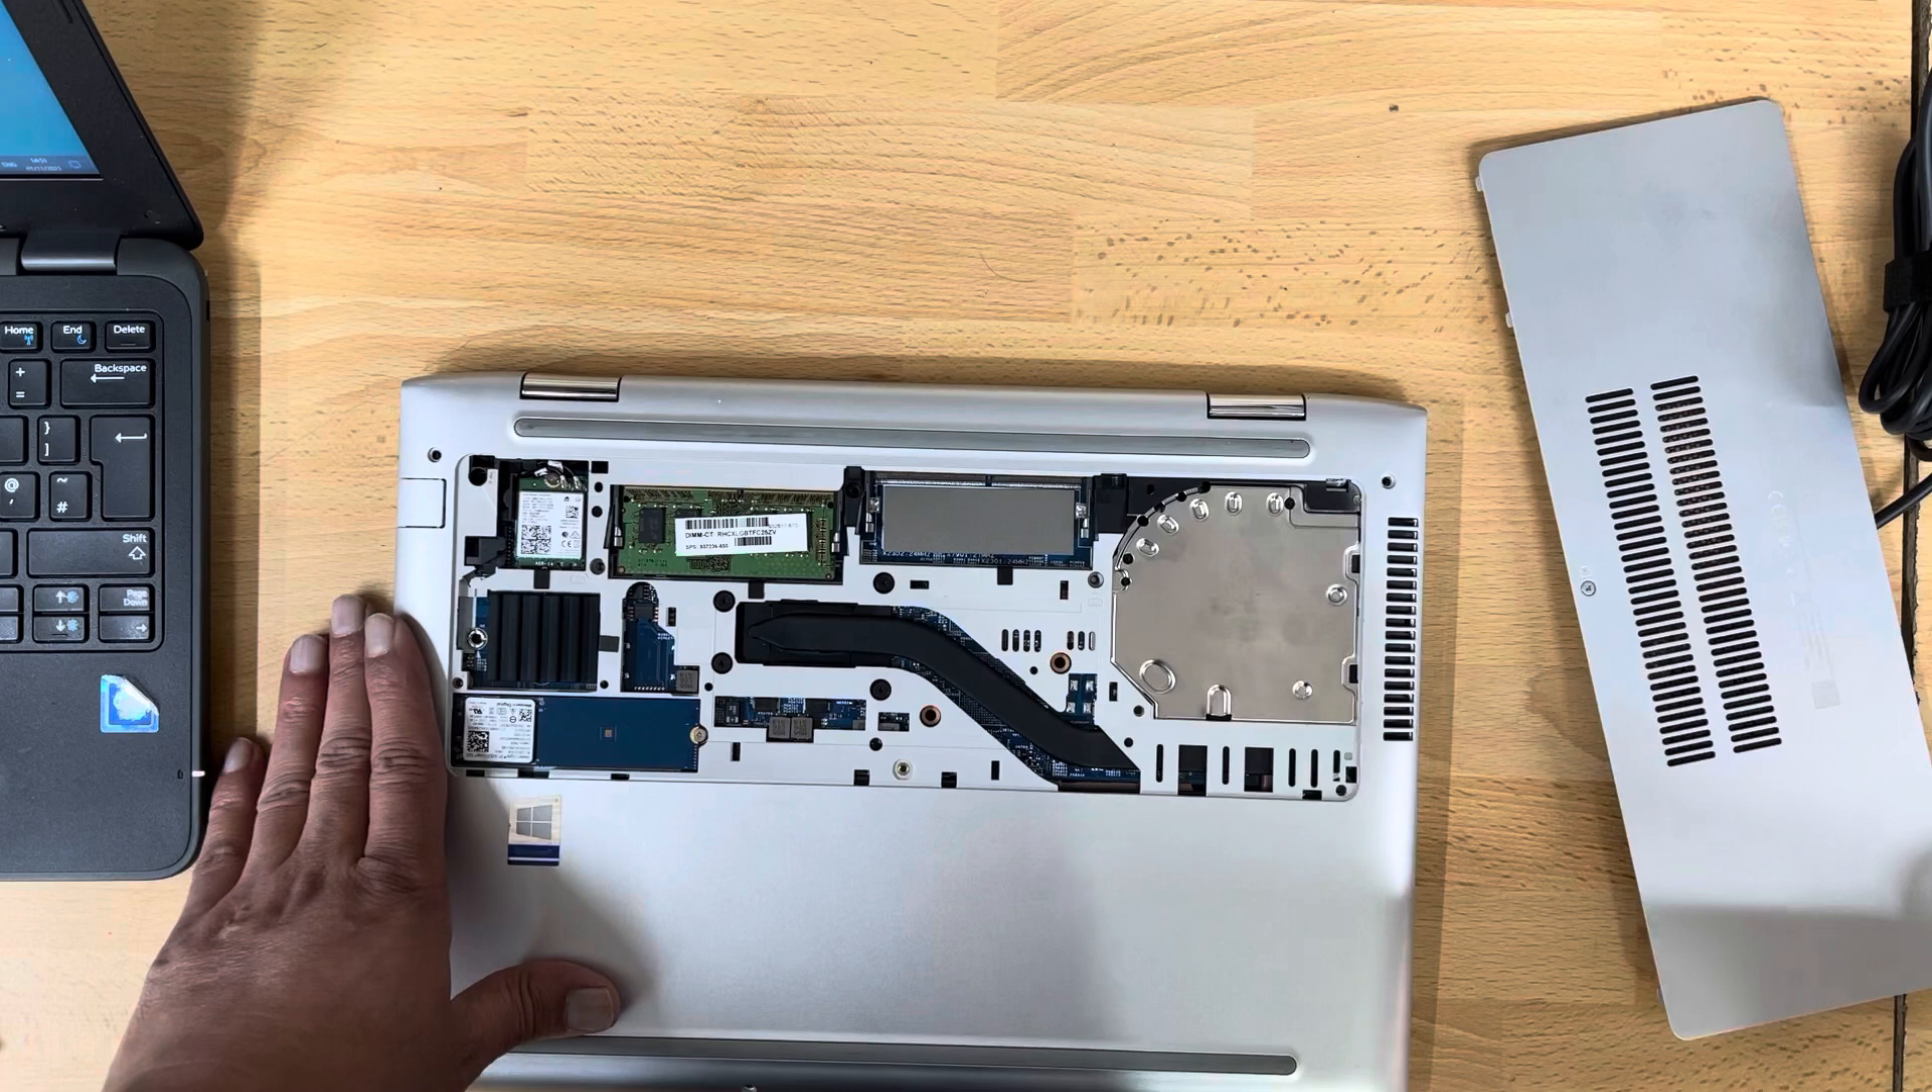I already removed the service door.